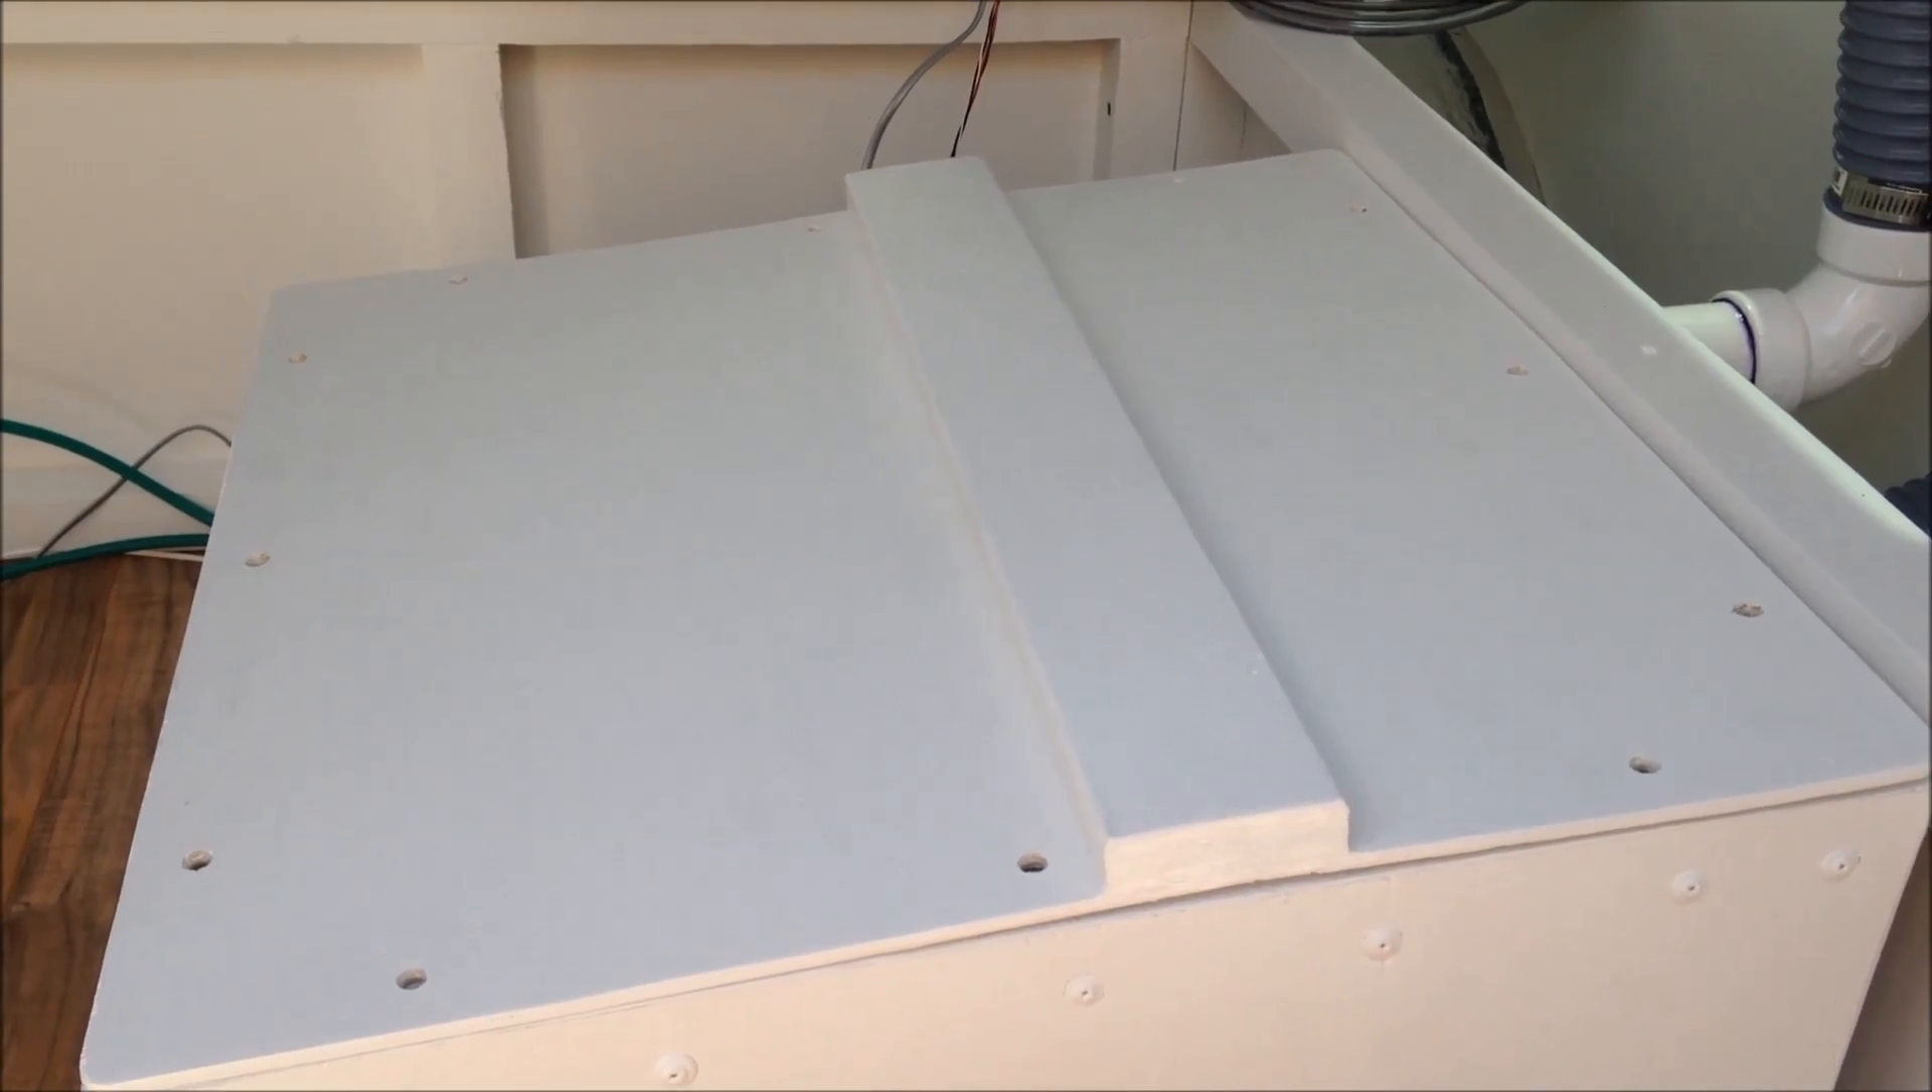I finished up this lid I just don't have it screwed down.